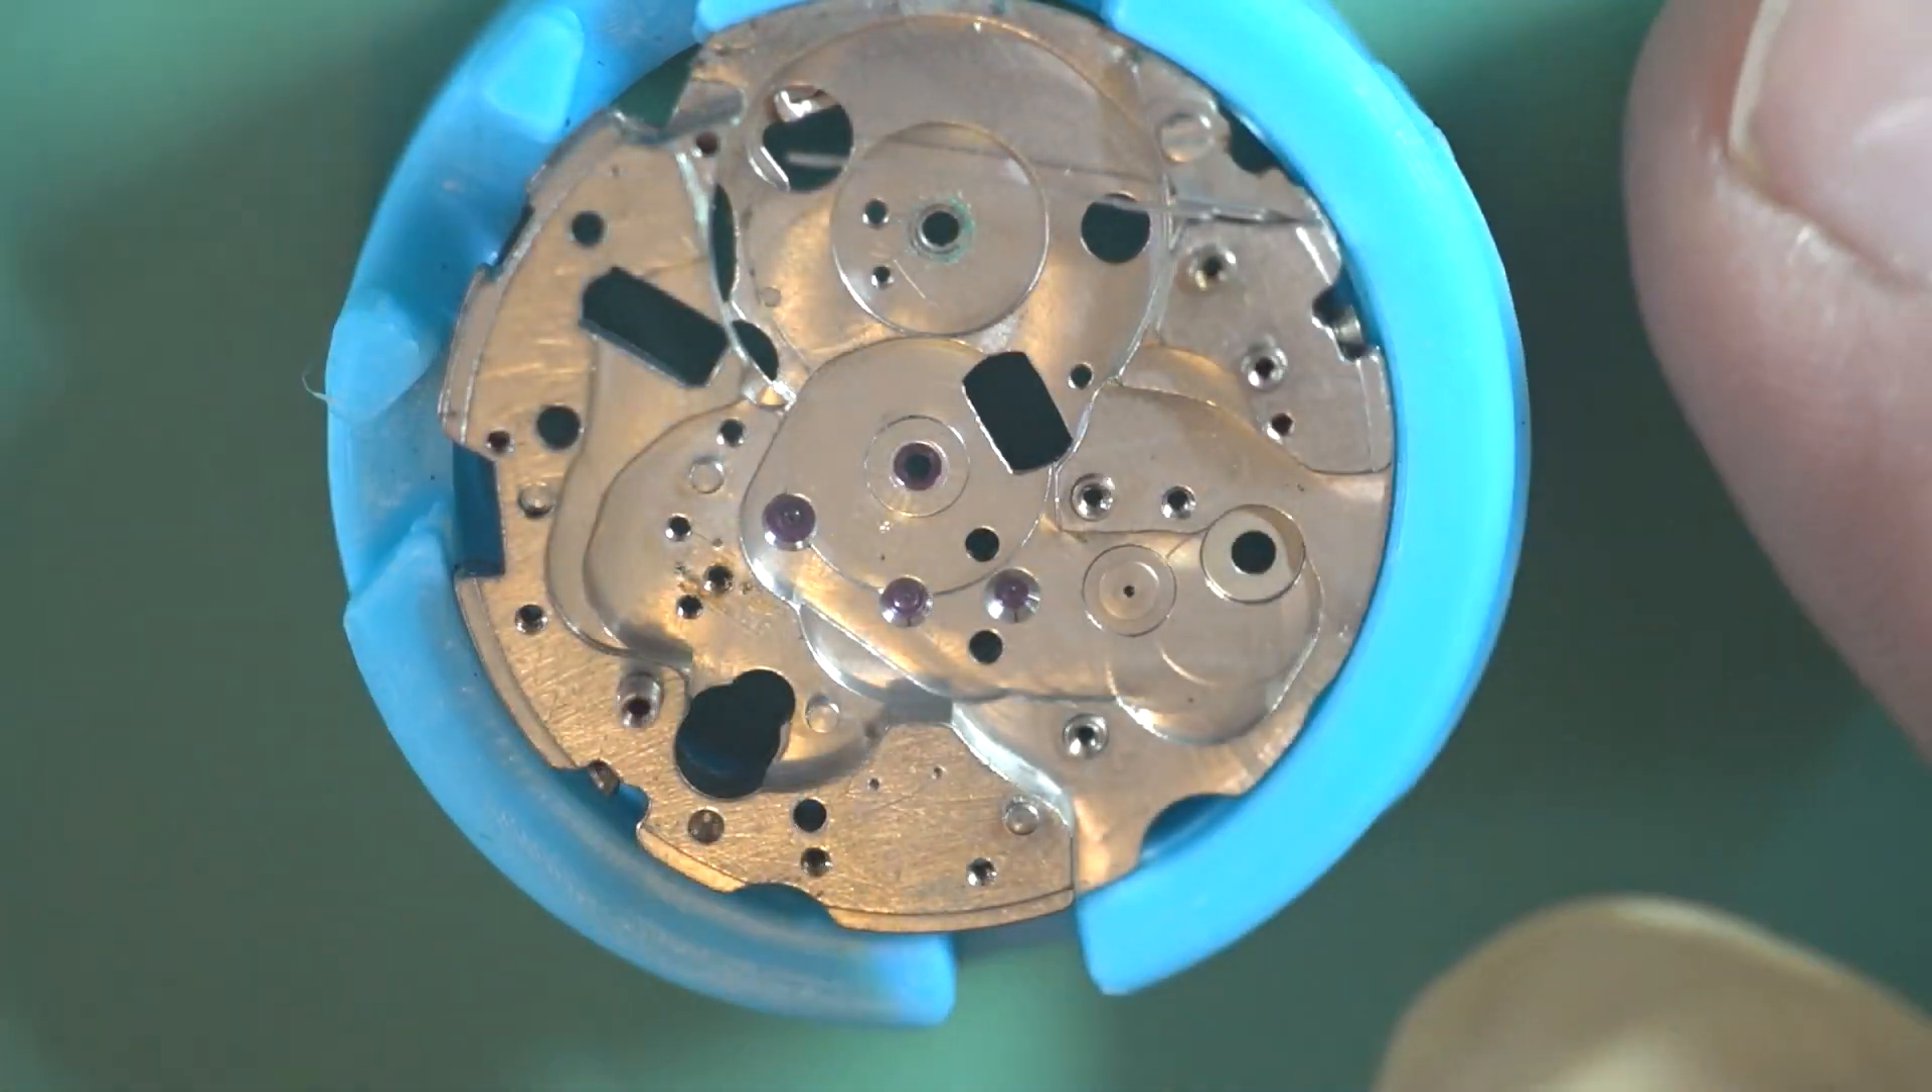Now we're back down to a bare plate.